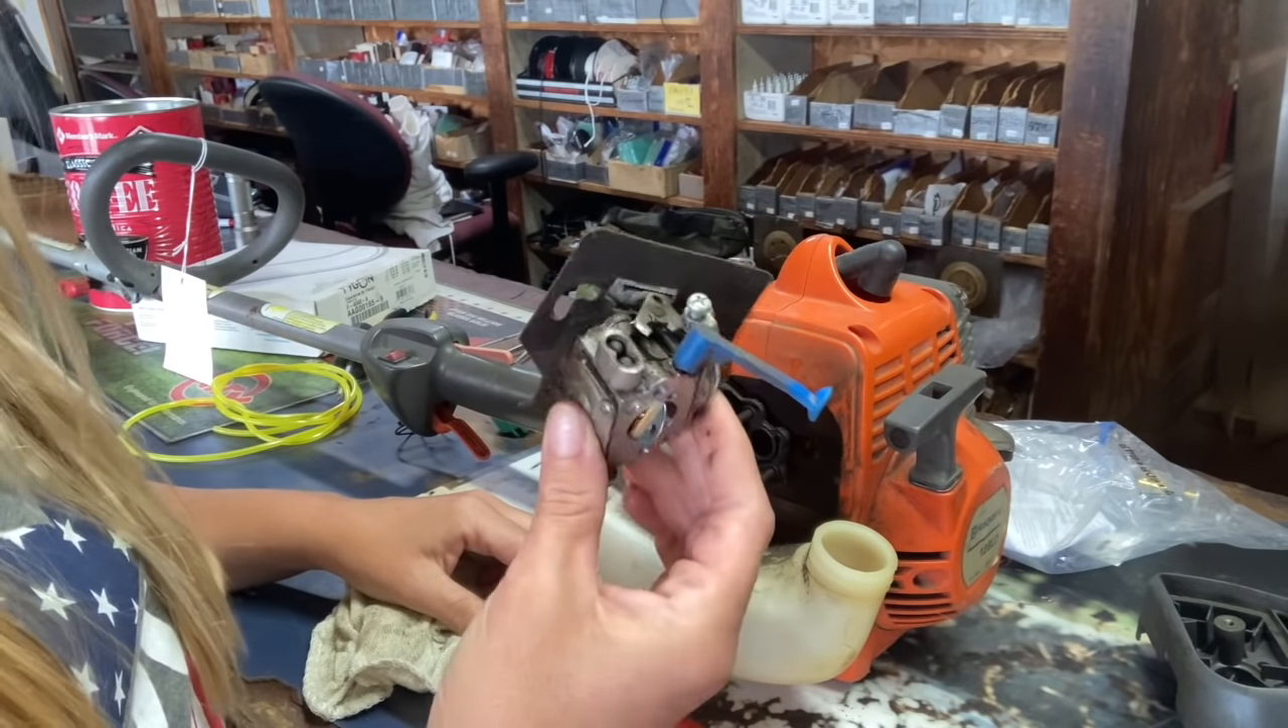Now you have the carburetor off.